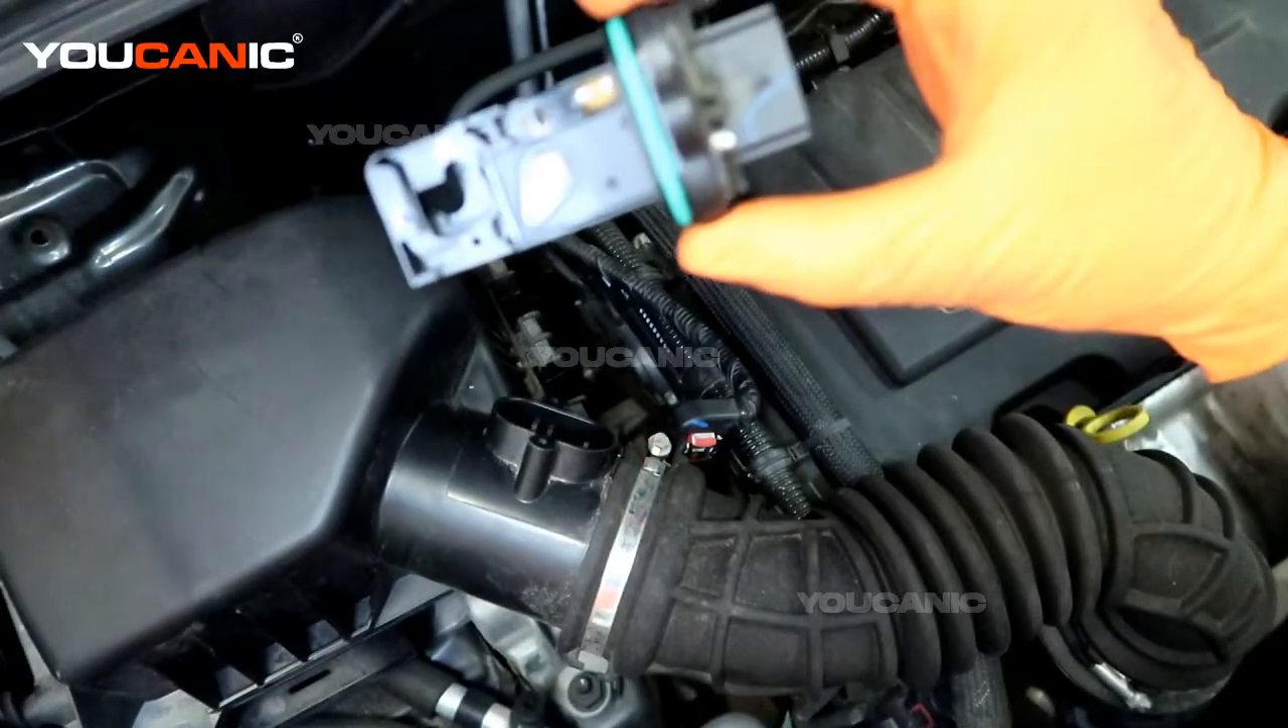All right, we have those two Phillips screws removed and undone and now we can just pull the sensor out and we just back and remove the sensor out and this is the whole sensor.